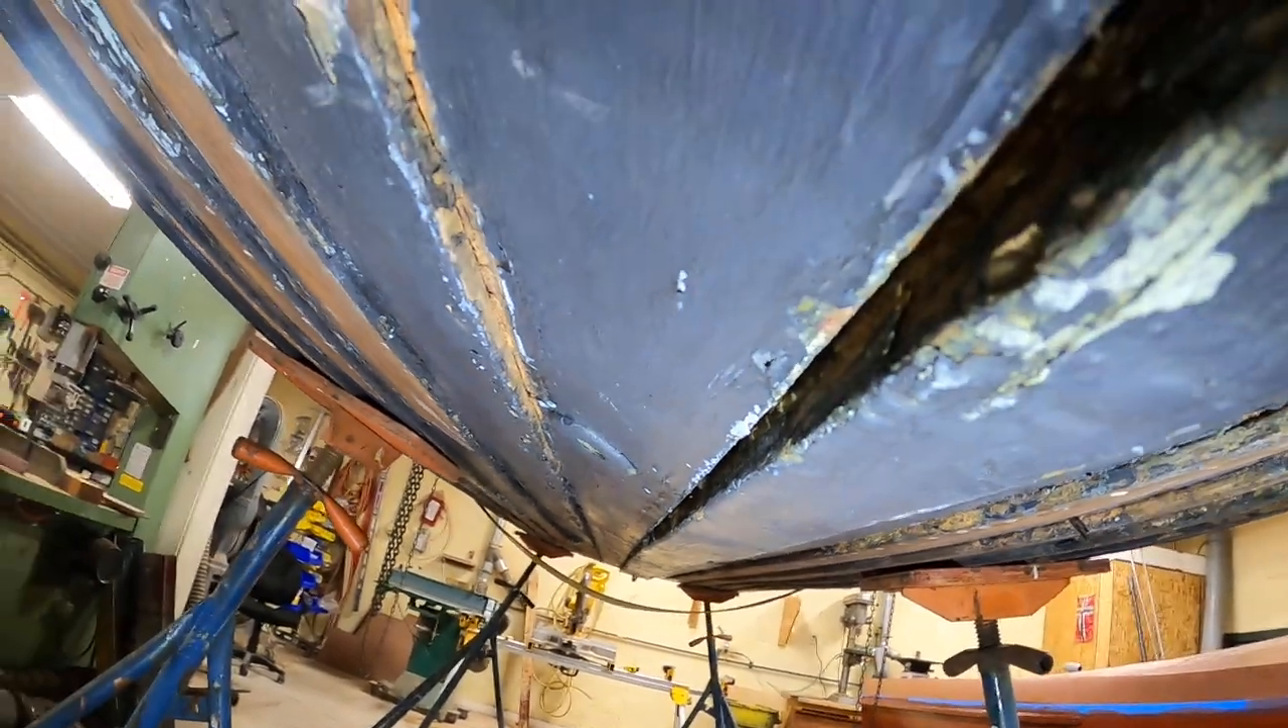And you can see, as I pan down, we have open seams all along.